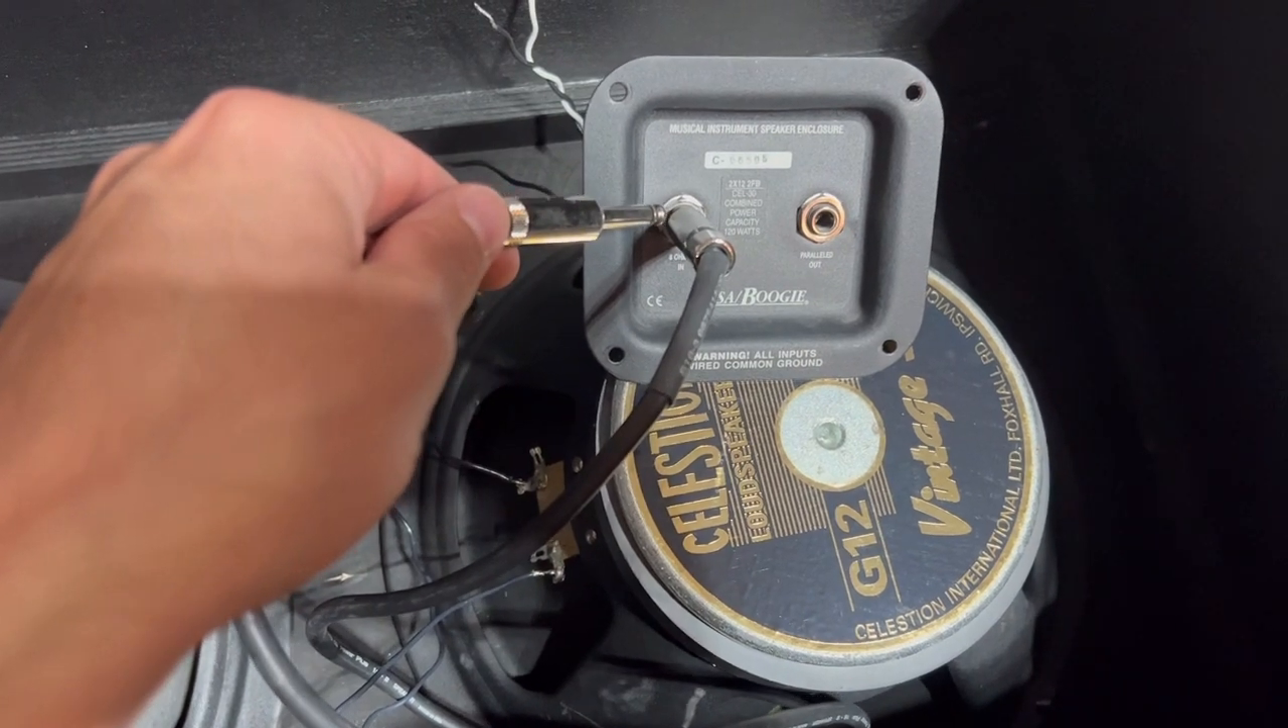I've got the speaker cable plugged into where you would normally plug in right here.